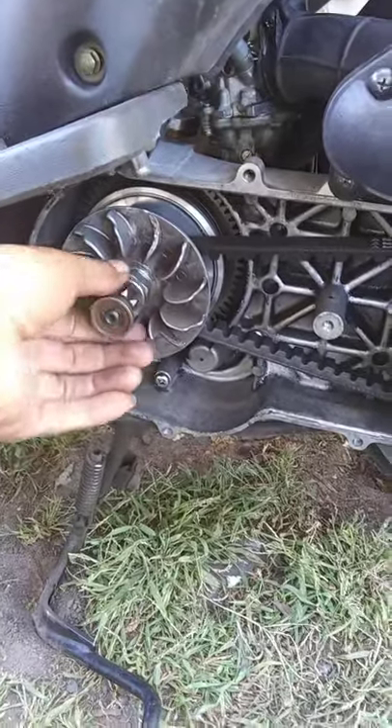I have not put the cover back on and see if the kickstart works because the electric start works.